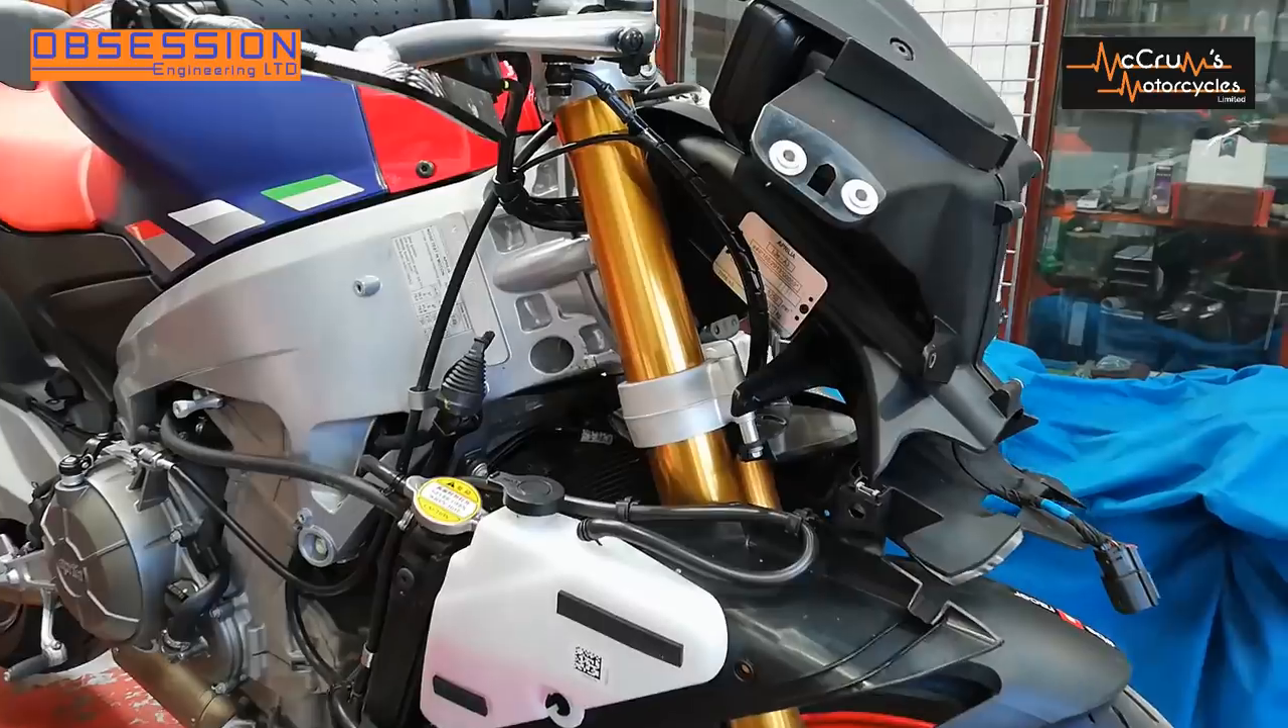Top fairing and bits is off.